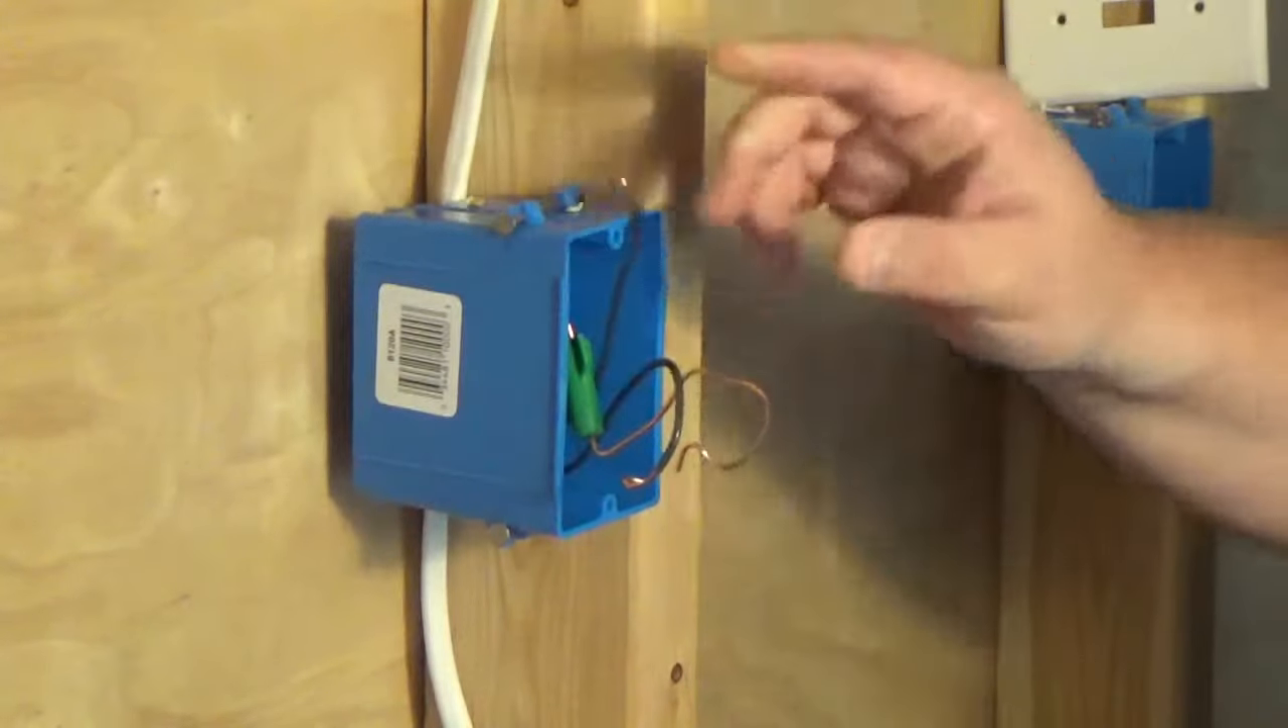So, I'm going to remove the wire off the screws. we removed the single pole switch.